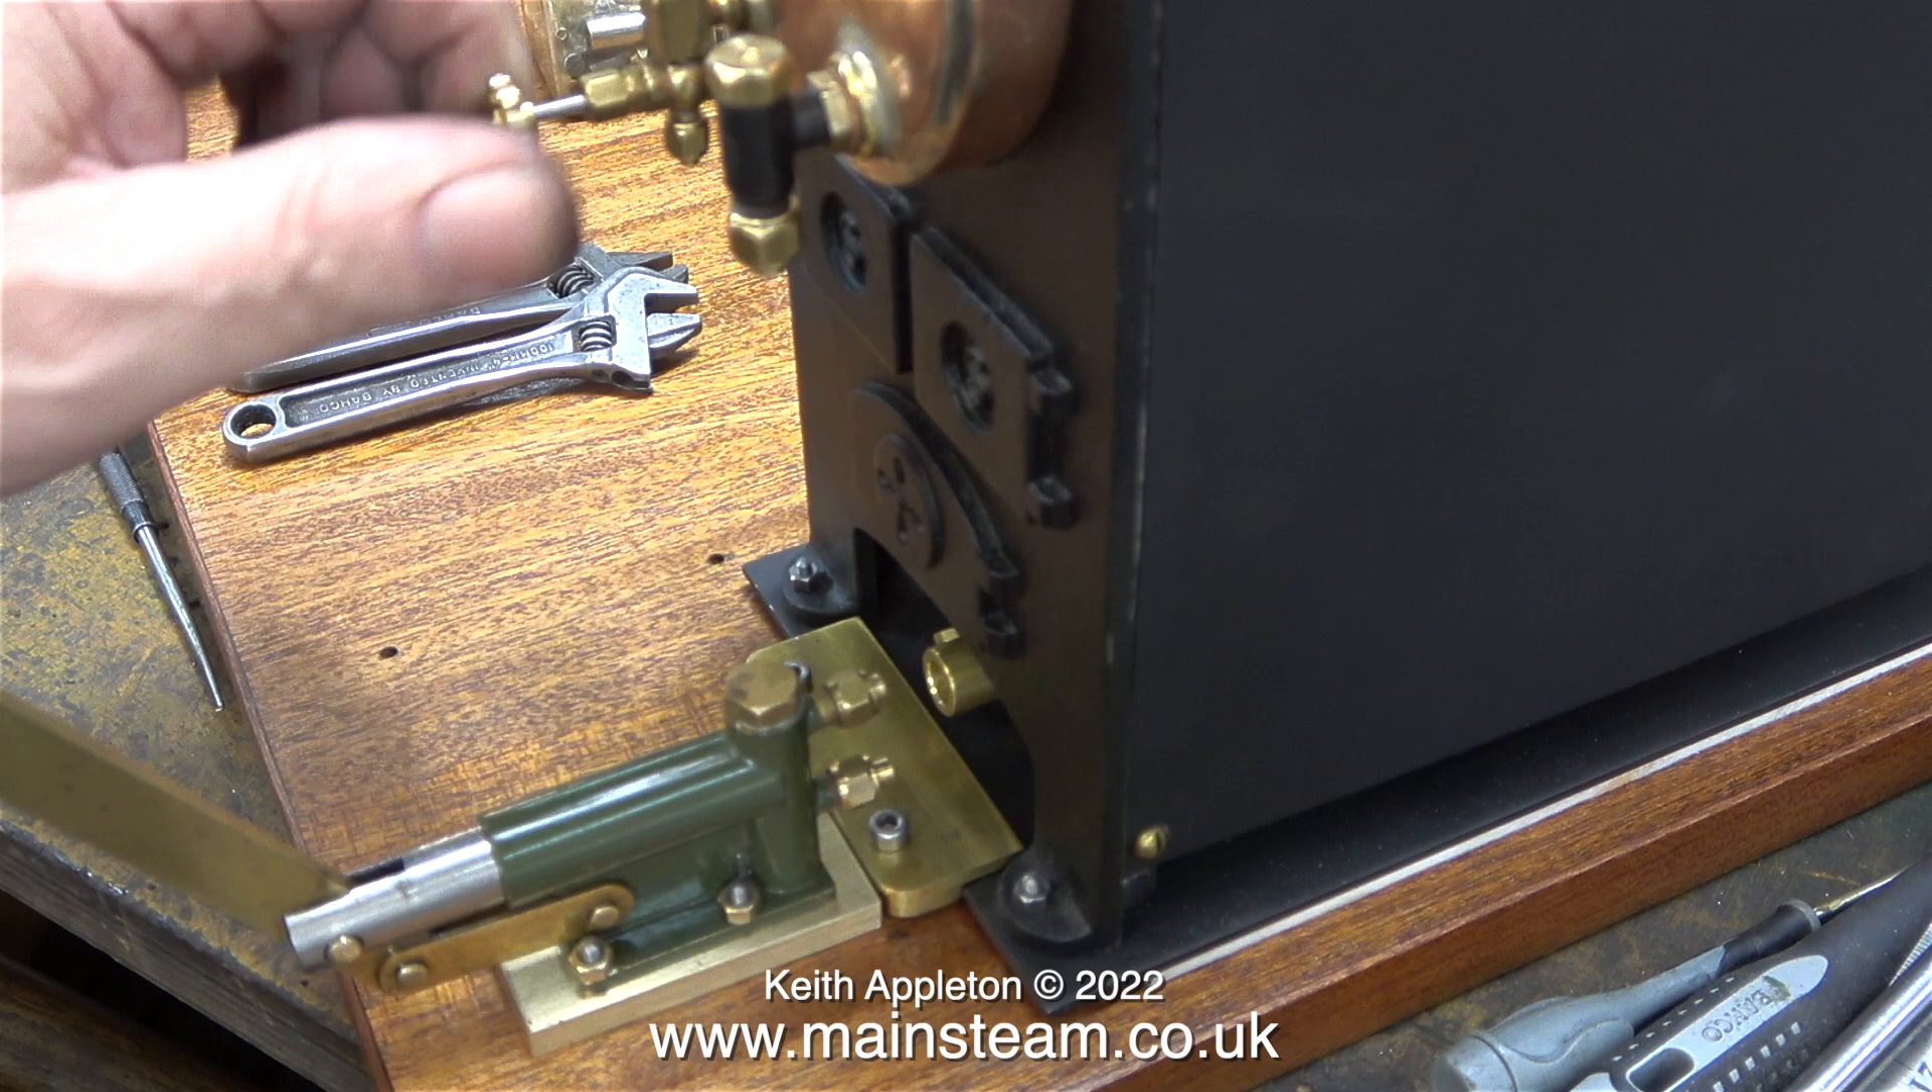A roughly made brass block like this just doesn't look right it needs cutting to be exactly the same size as the base of the pump then the entire pump unit including its base will look much better.